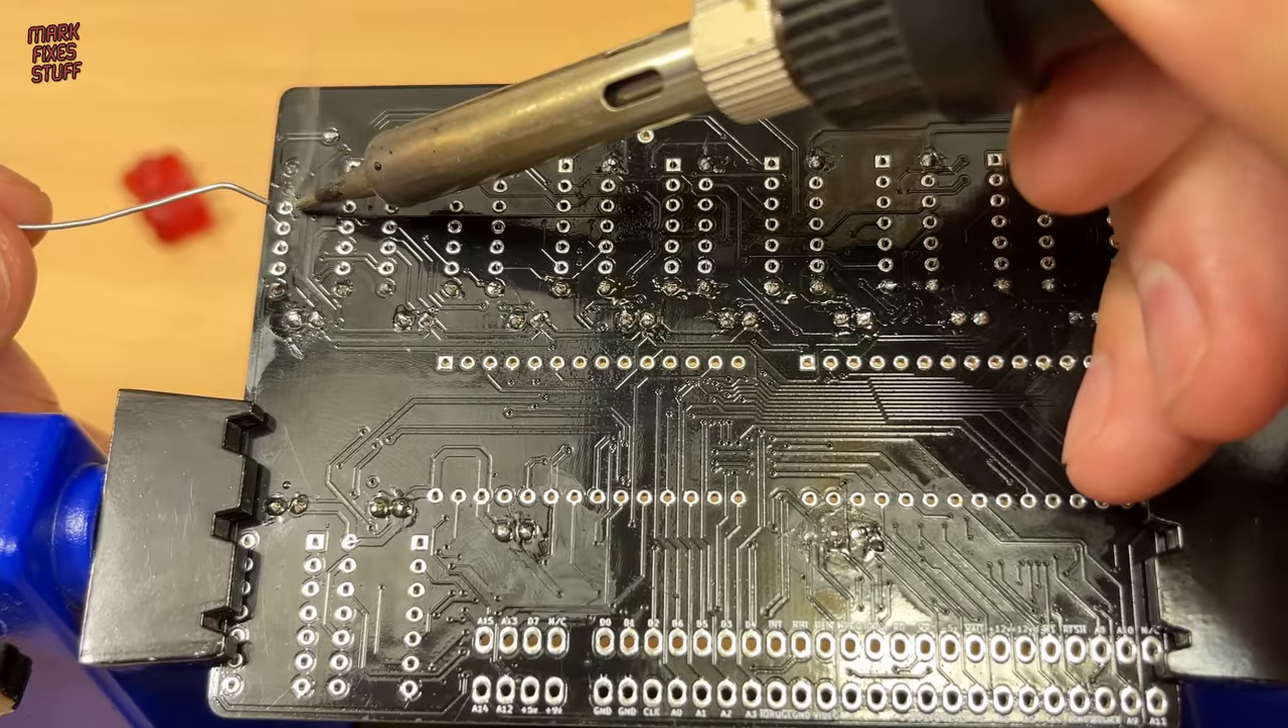After removing the tape, I just have one gazillion pins left to solder.